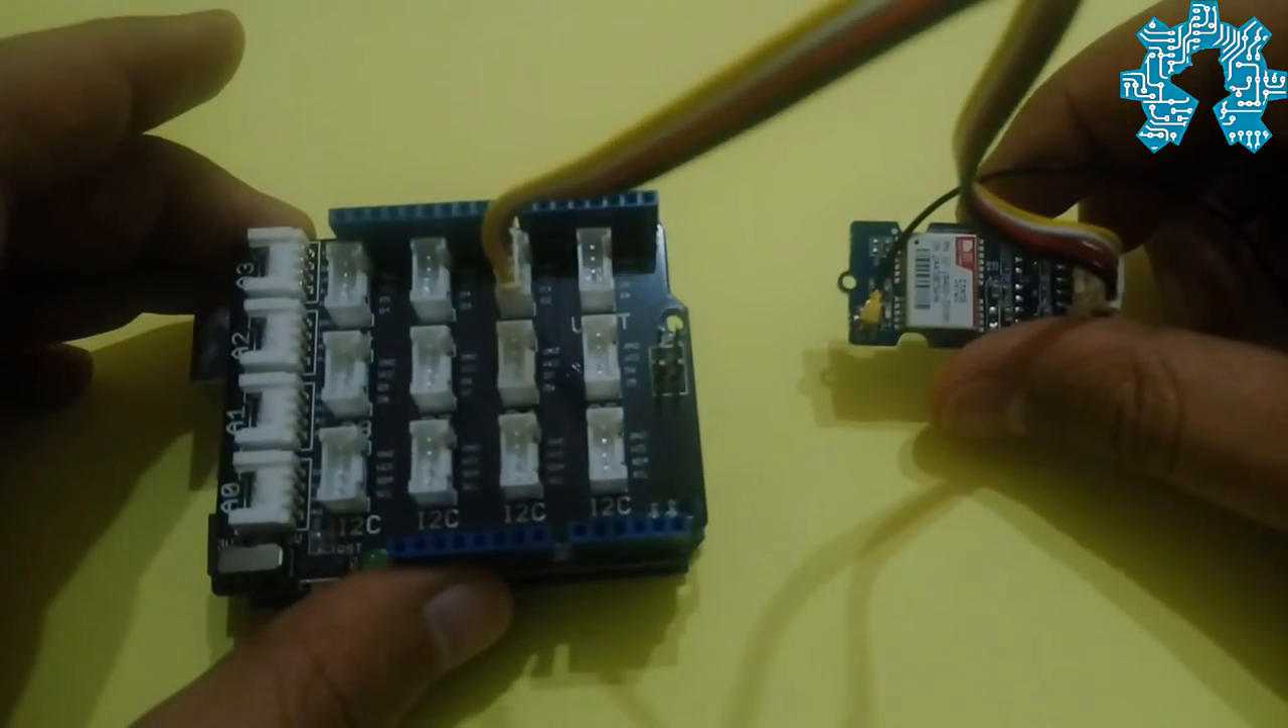Voilà, notre module maintenant est connecté.